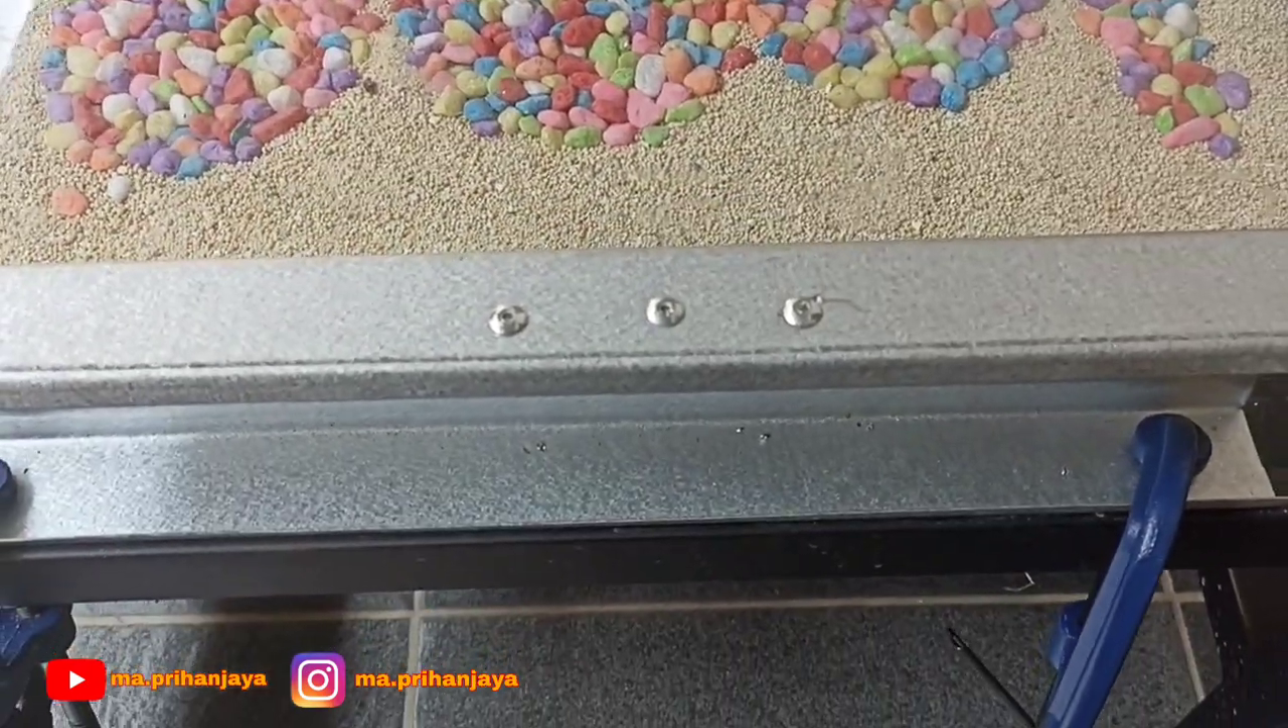Ini paku rivetnya Kita lihat sudah terpasang Sebanyak 3 buah.